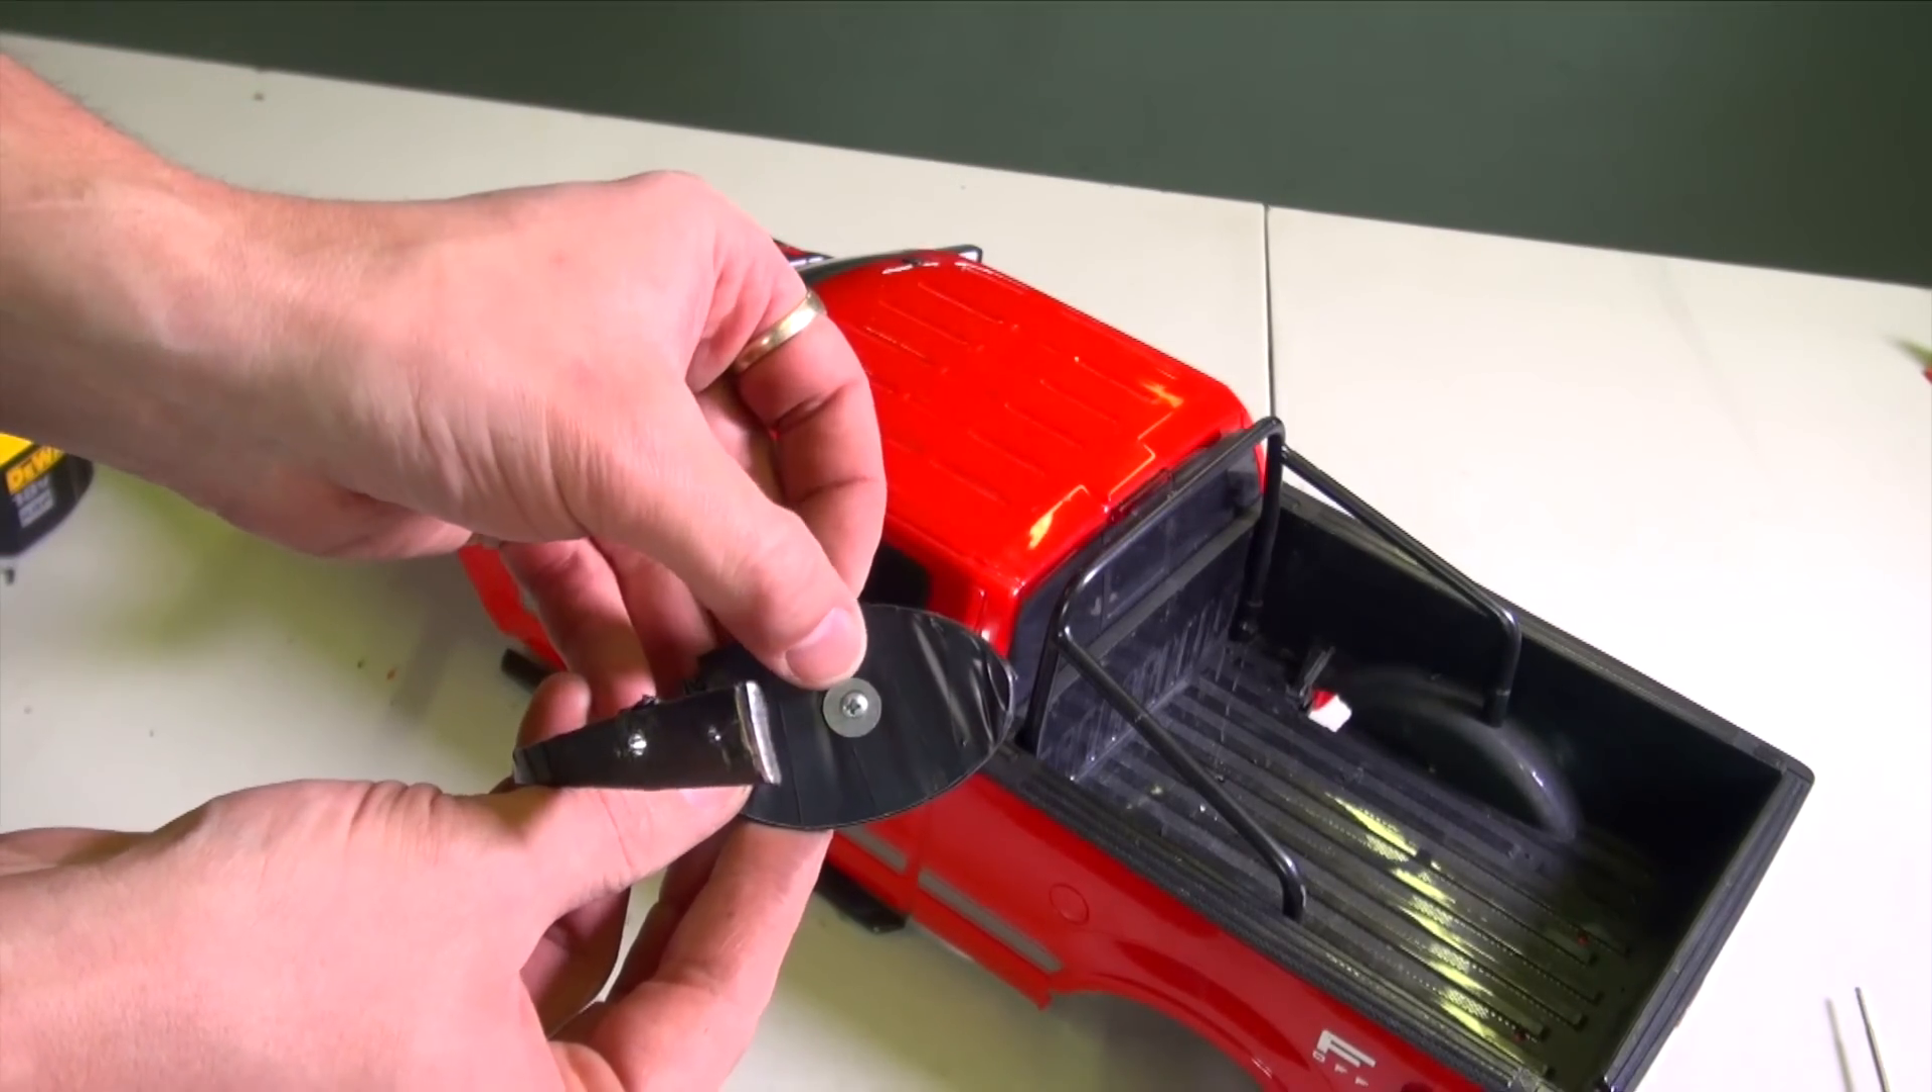Okay so with the hole drilled right through the spoon. I put in a small washer.